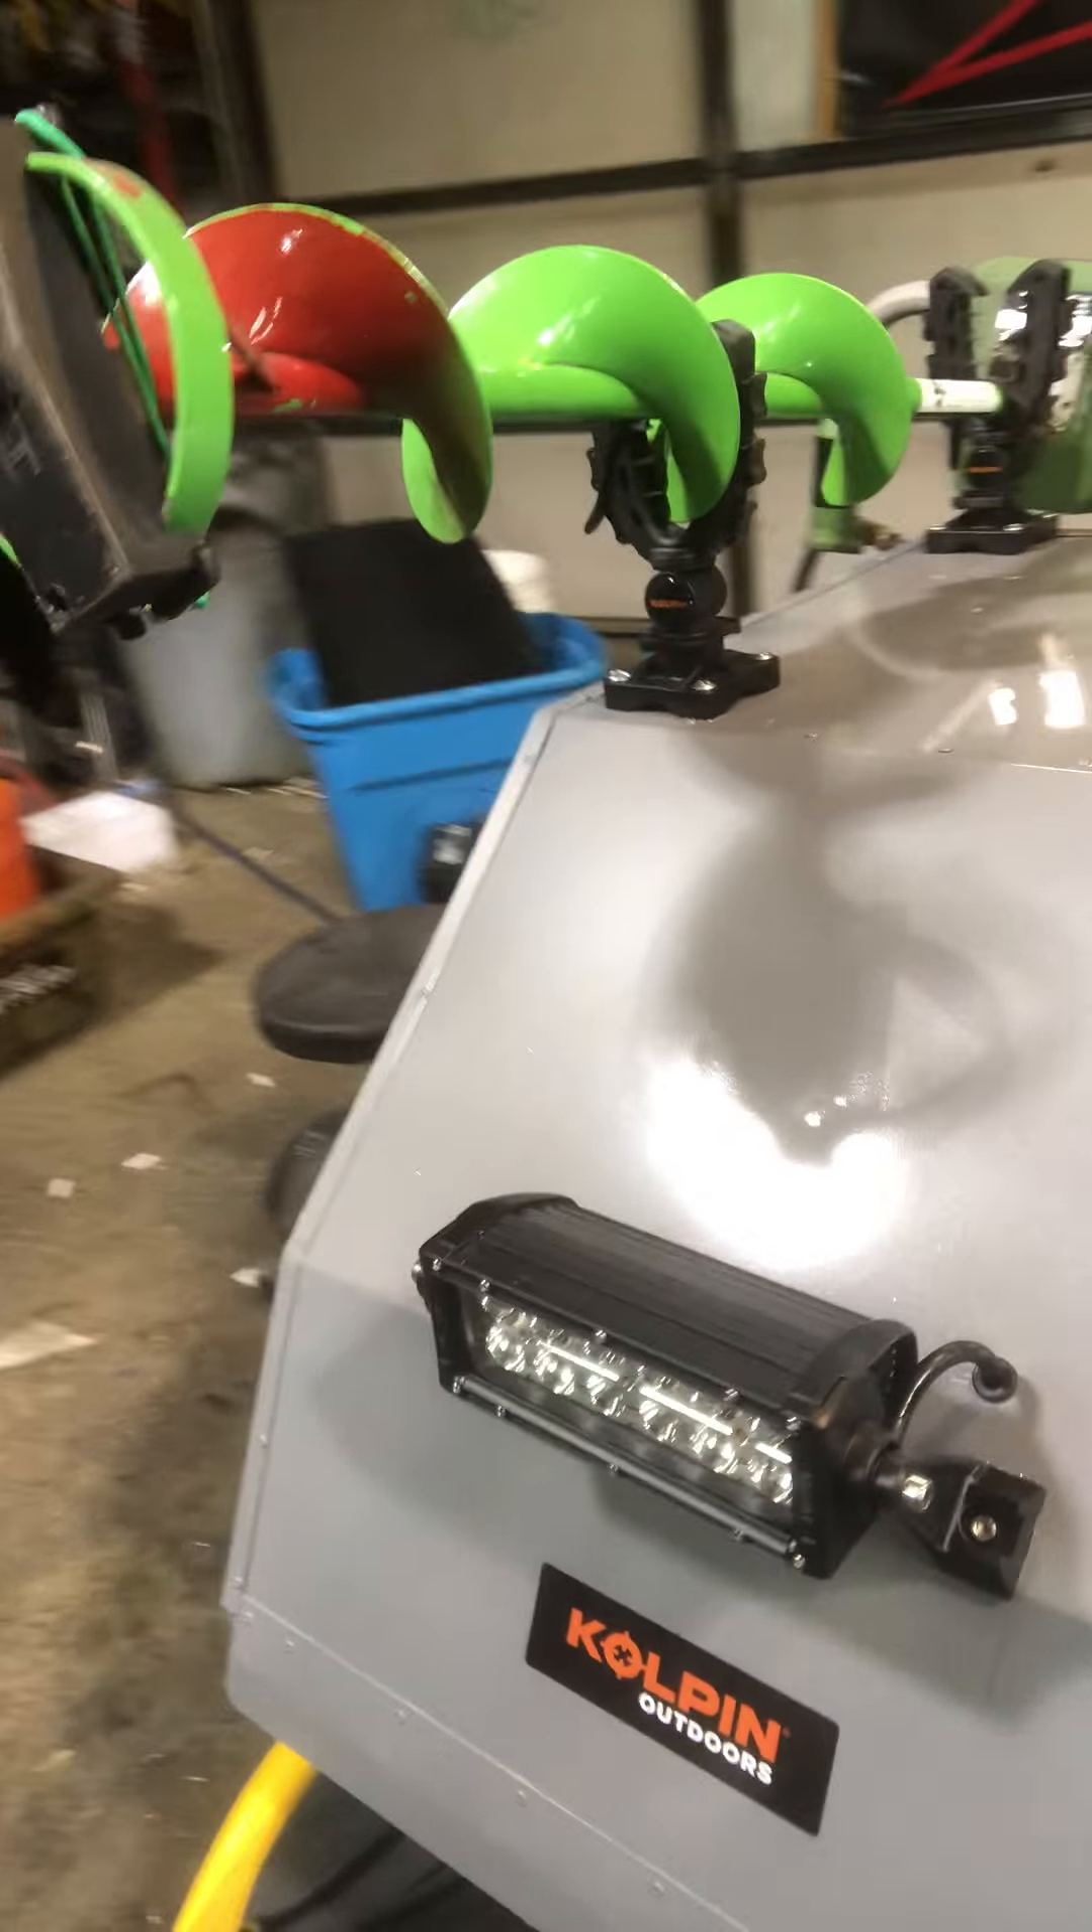Temporarily mounted the headlight just so I can get the hole drilled for the grommet and the holes for the light.